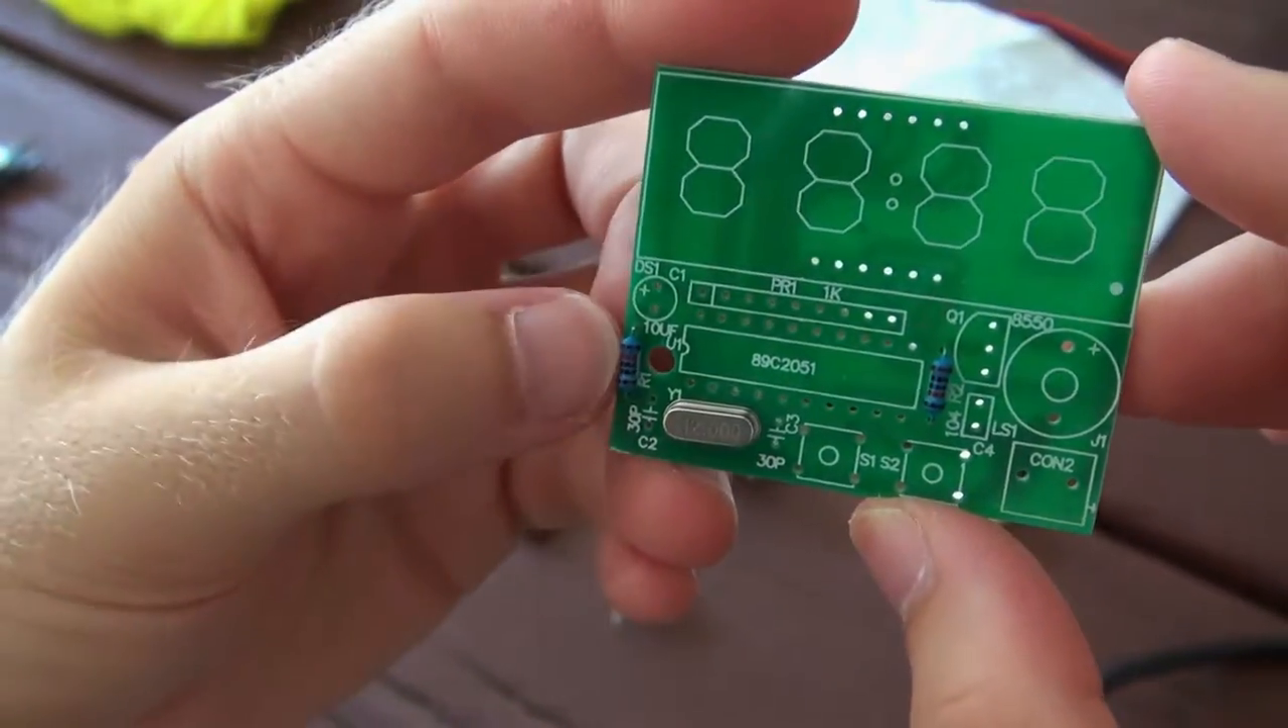Okay, I've got the two resistors and the oscillator on.